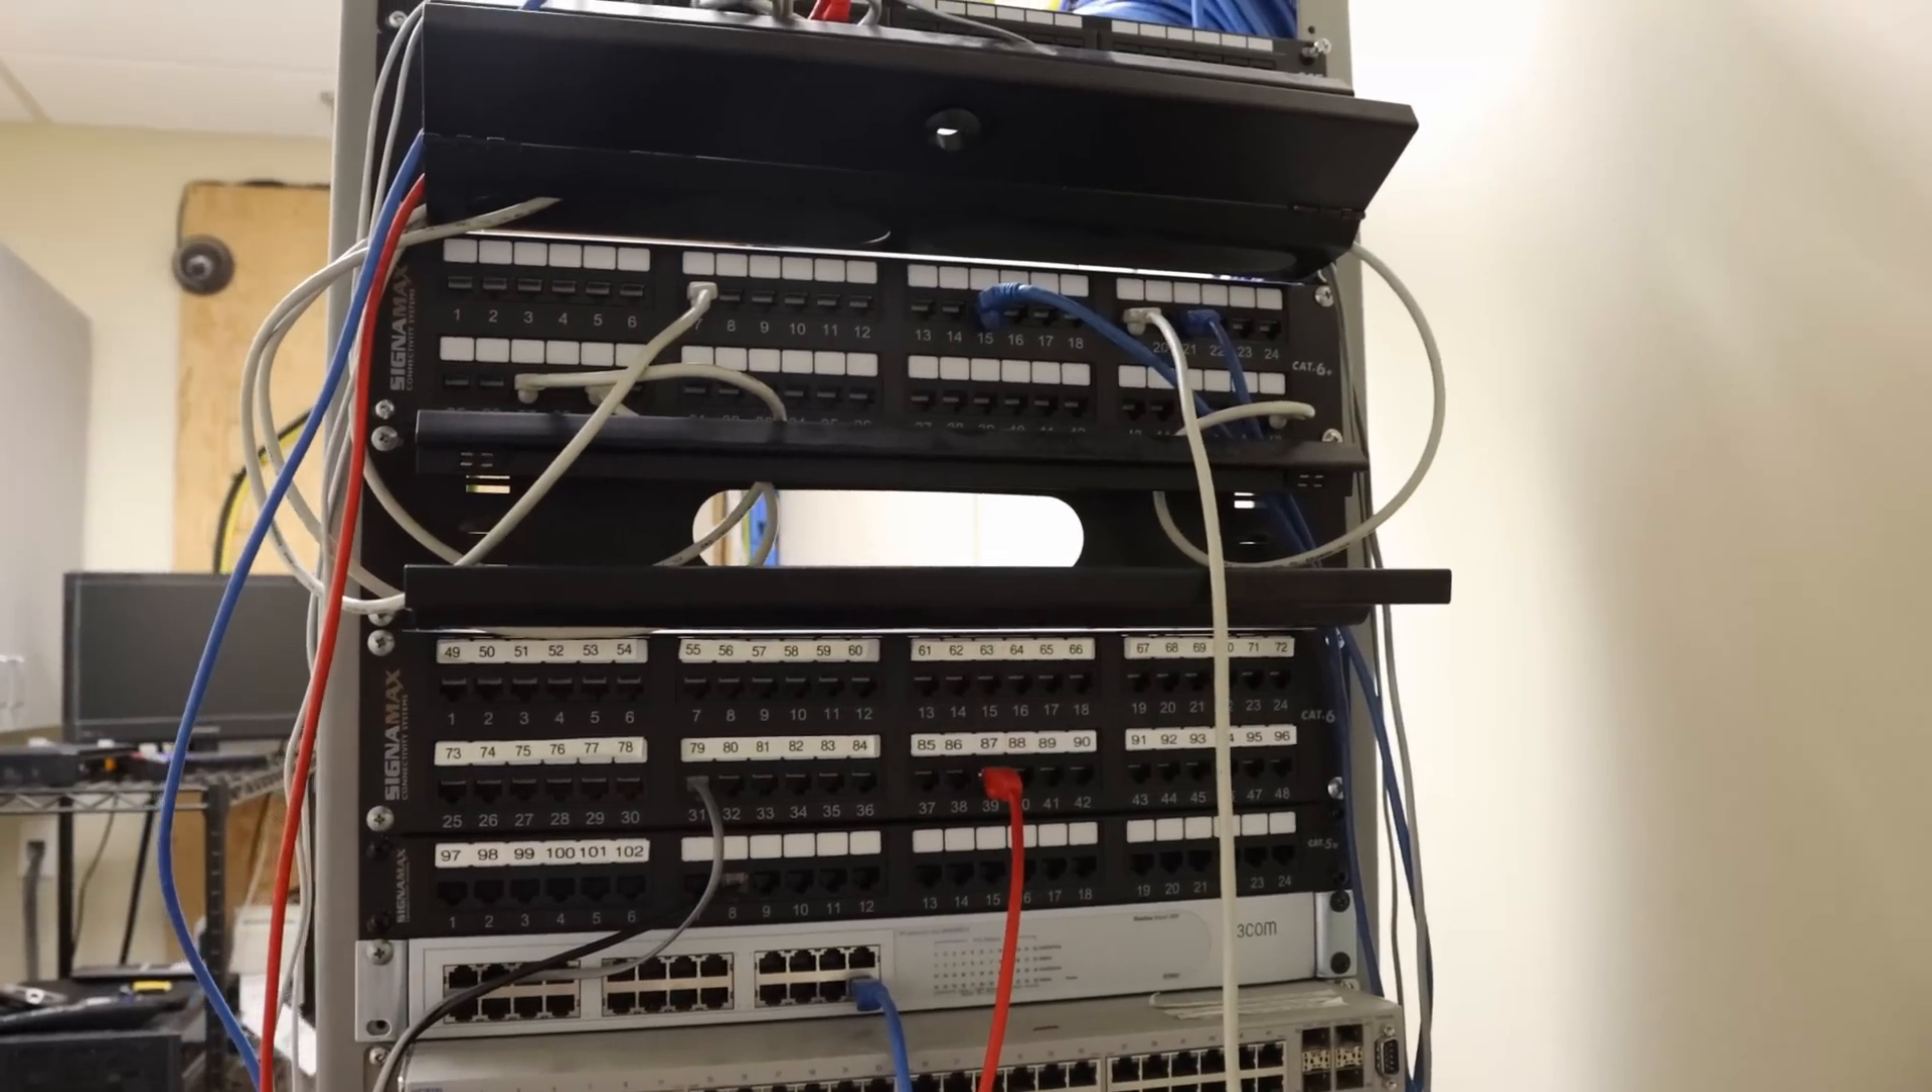All right so most of the patch cables are now out we see a couple that are here they're just looped in between different keystones.